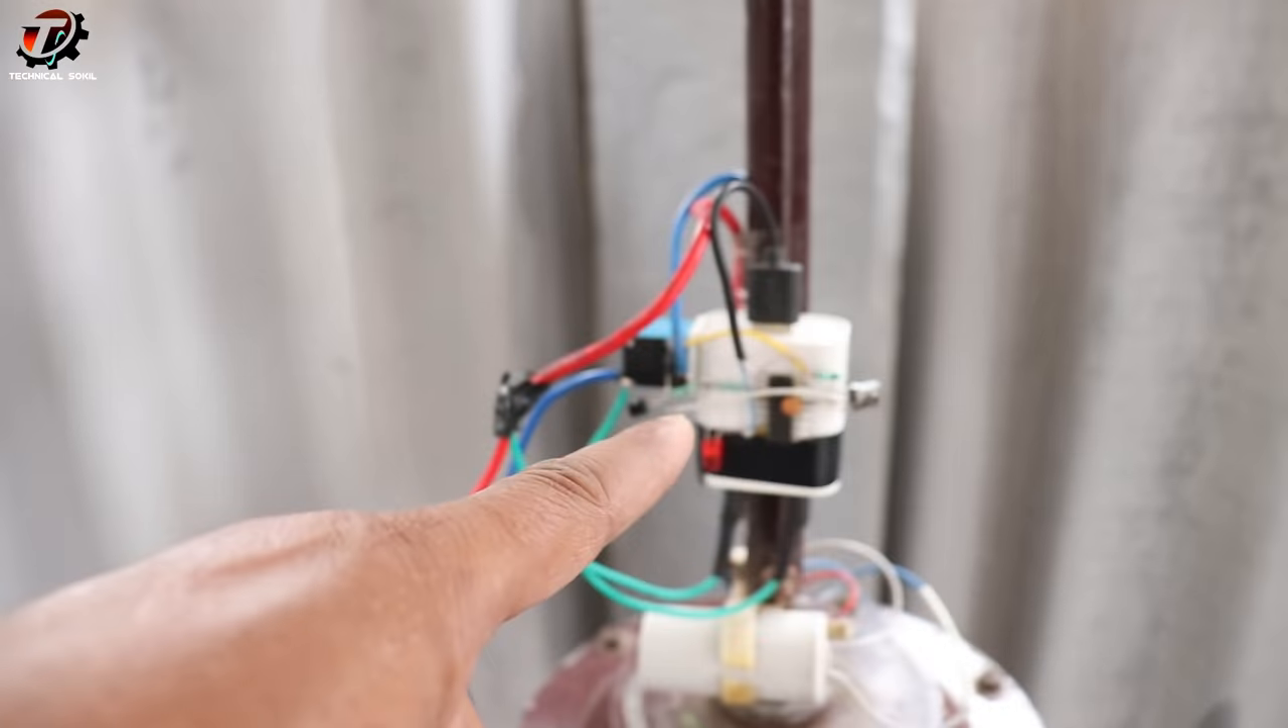यहाँ पर यह देखिए circuit लगा हुआ है।